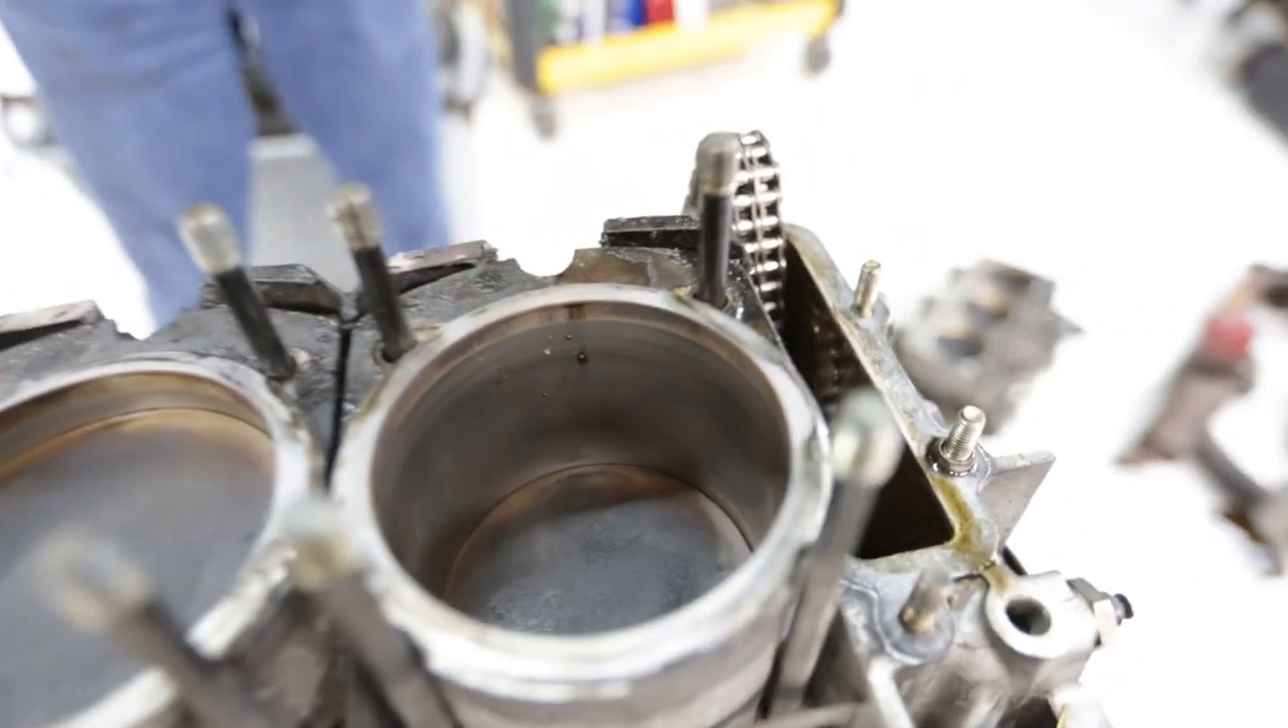The cylinder heads are off. And so far our pistons have looked good.